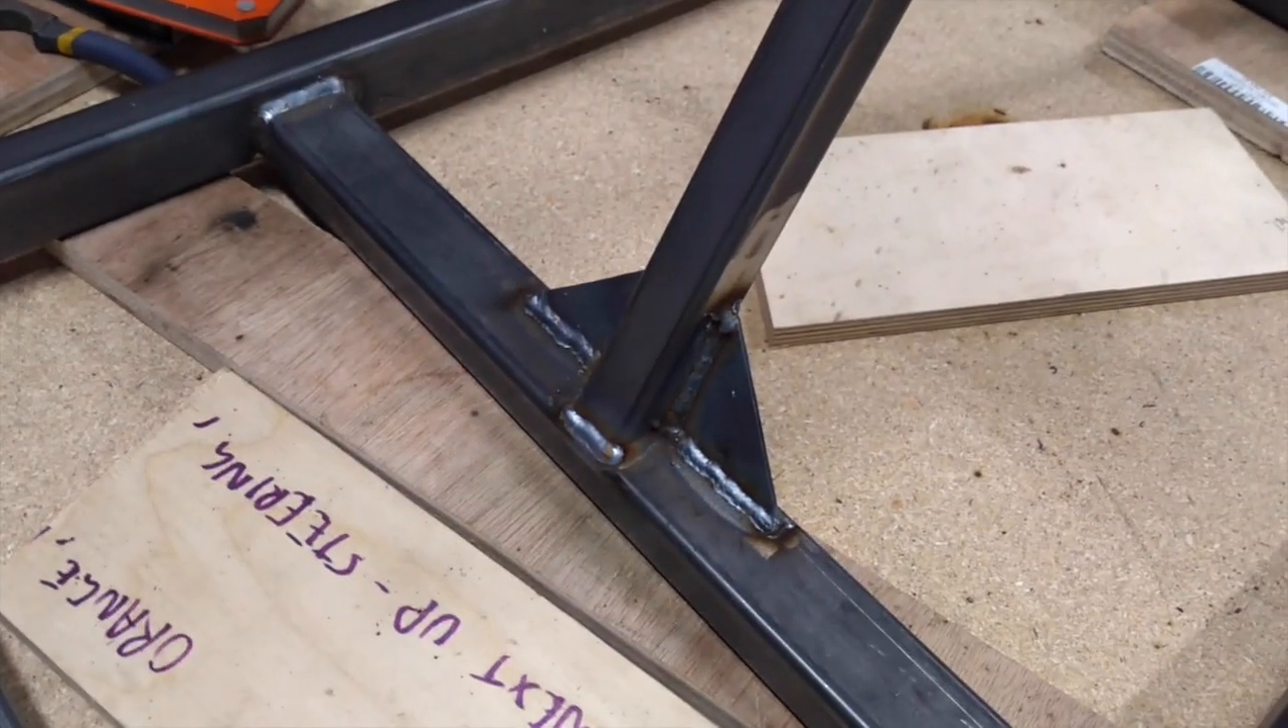All right, we got the gussets welded in which will give this whole front end a lot more strength.